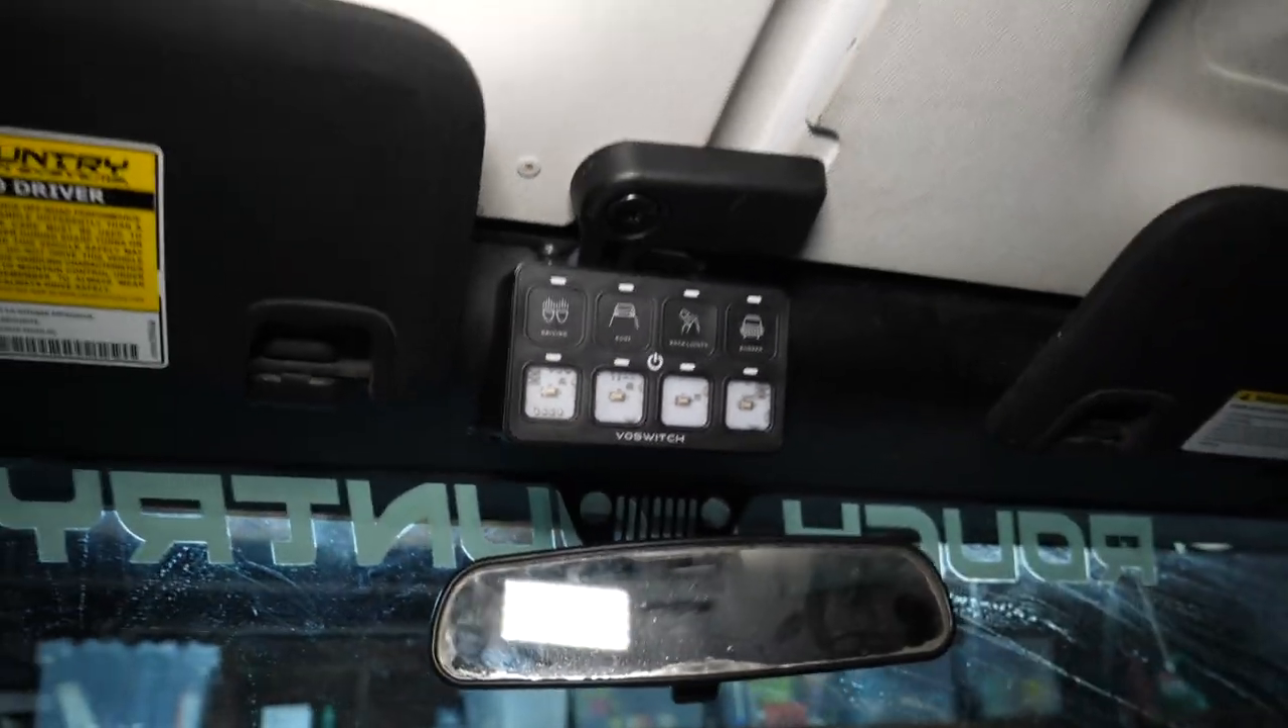All right folks we got our four first stickers installed here.